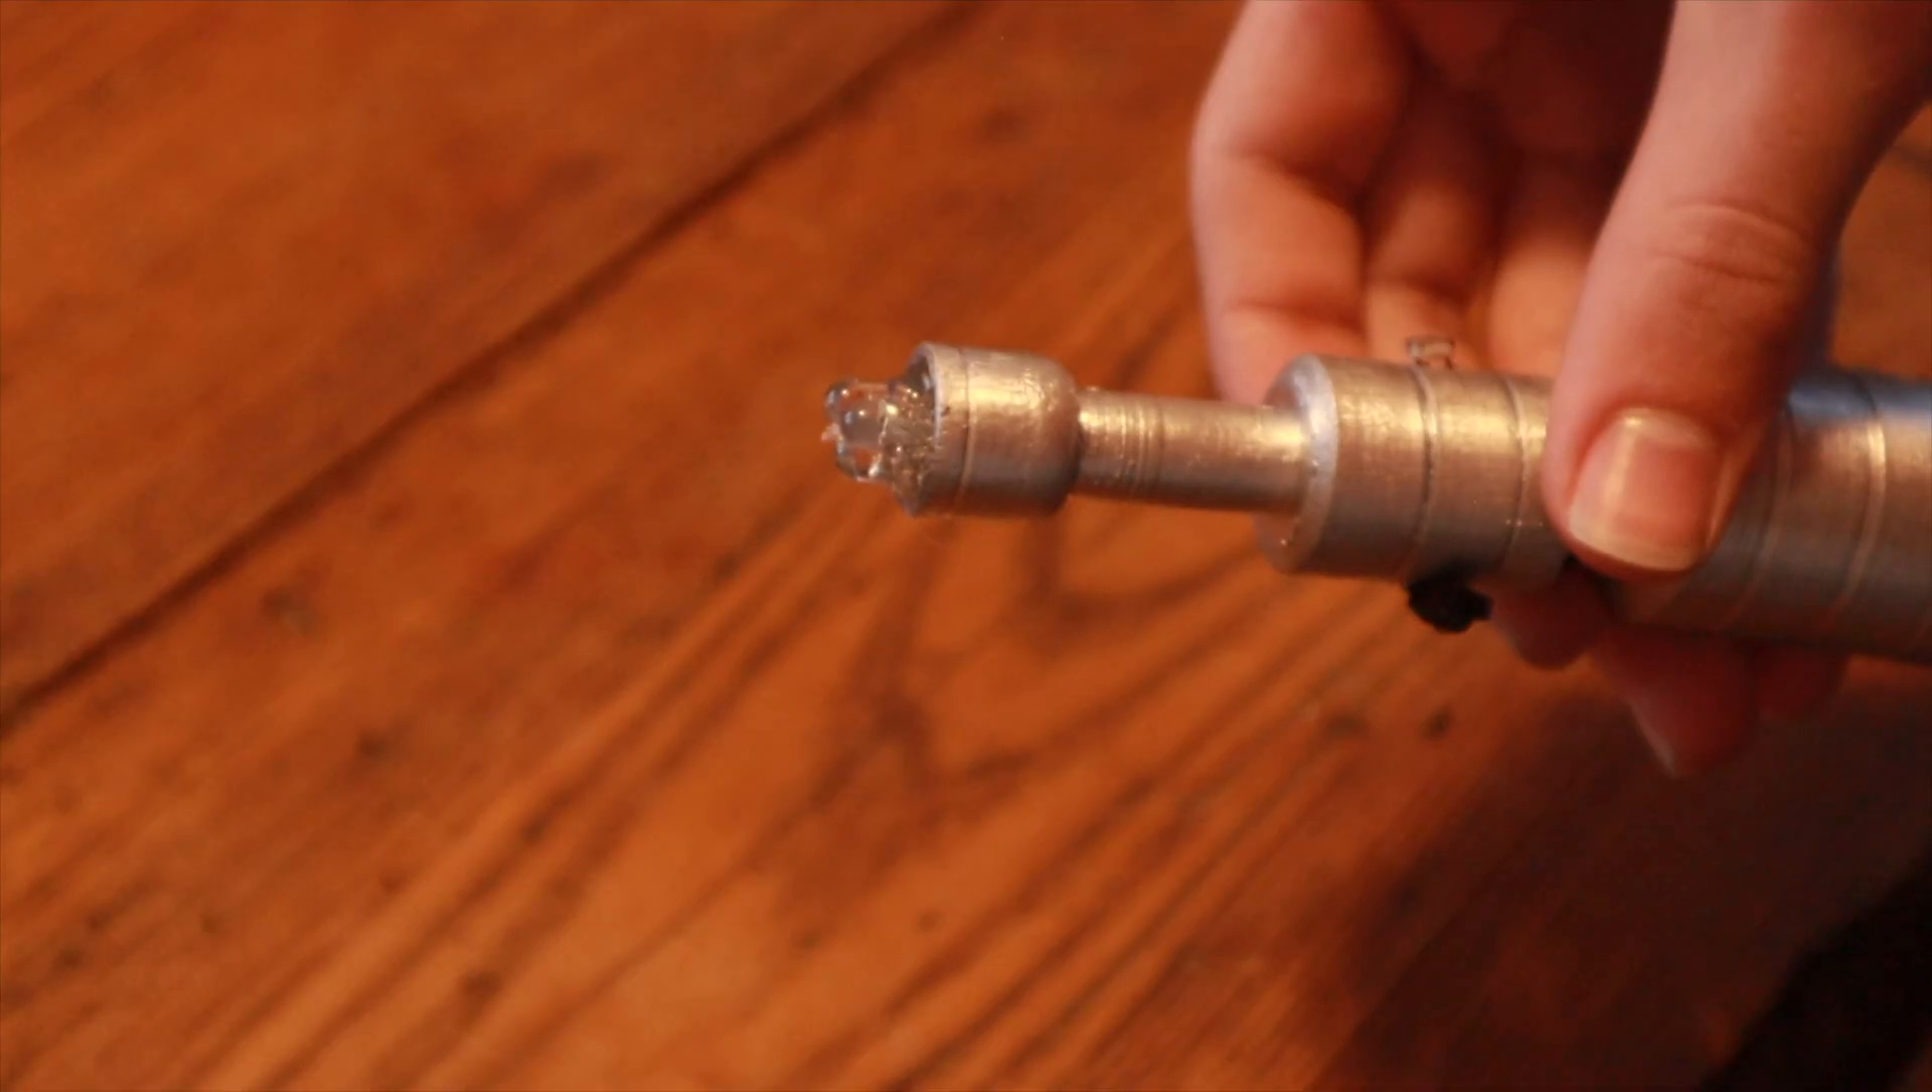Mine are sticking out a little bit more than I'd originally designed, because I left the leads on the LEDs a little bit too long.